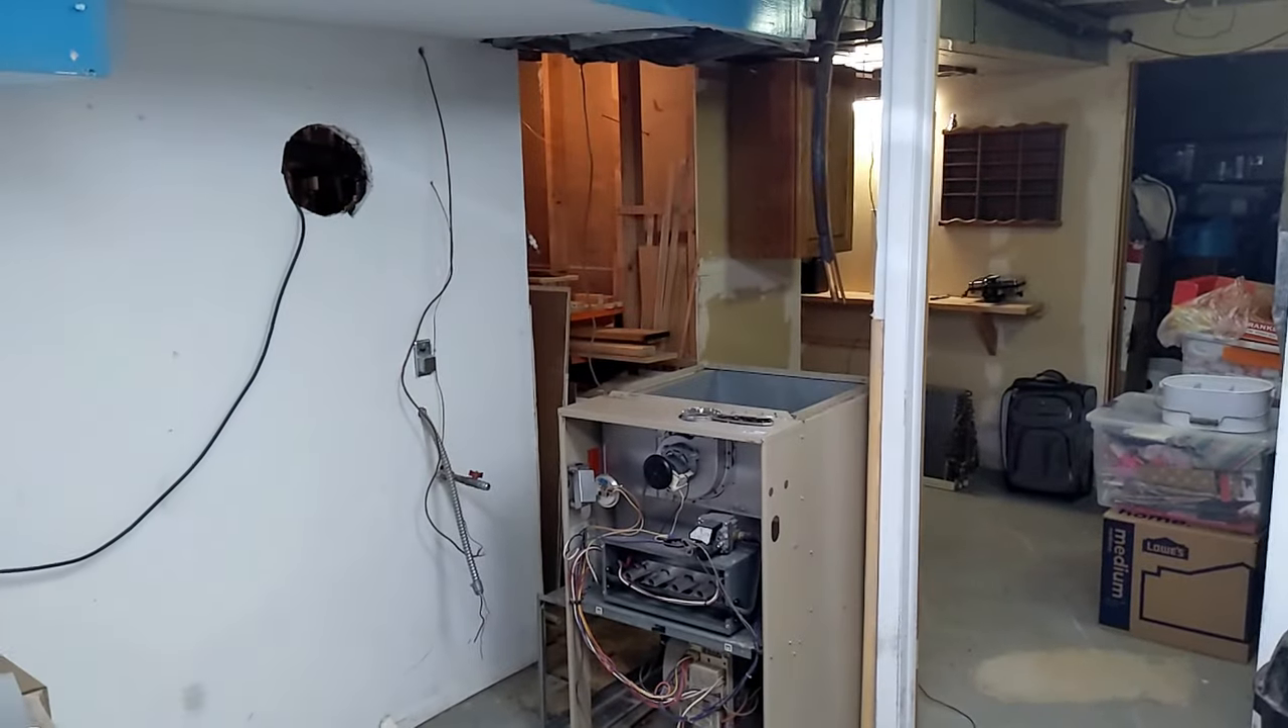Got all the duct work out everything's gone.